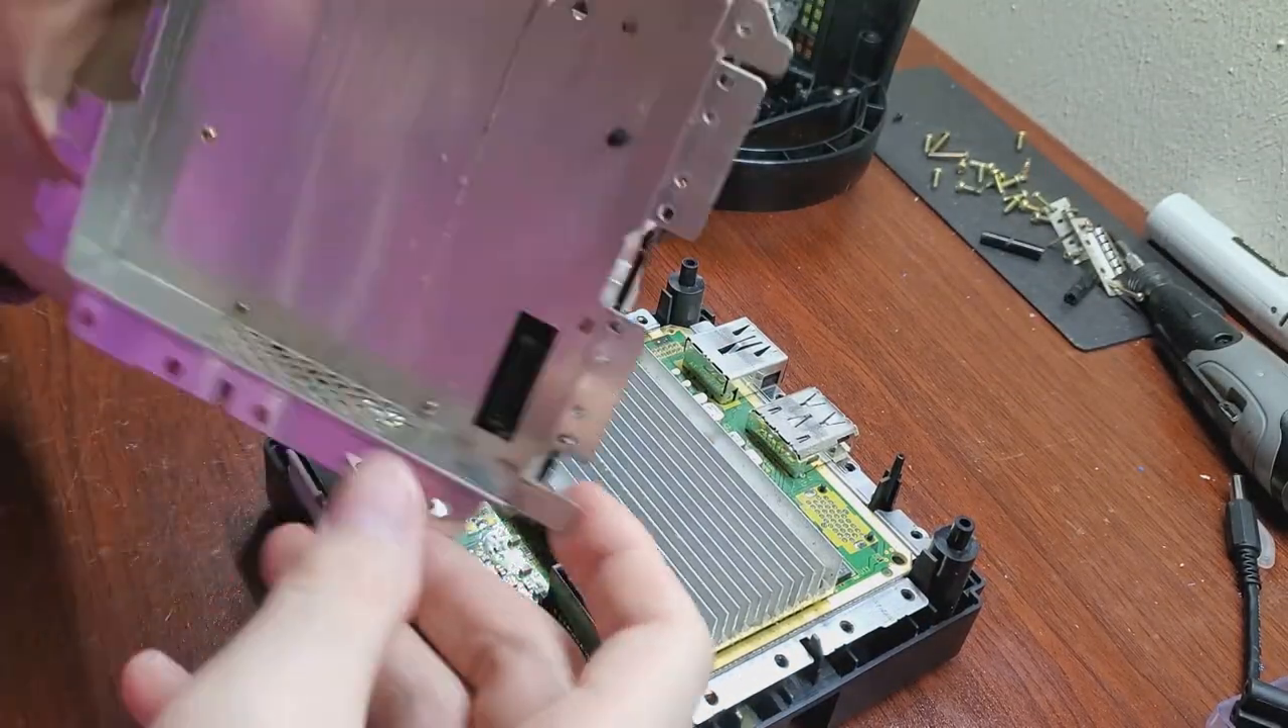With the last screw taken out, this top part will just lift right off.